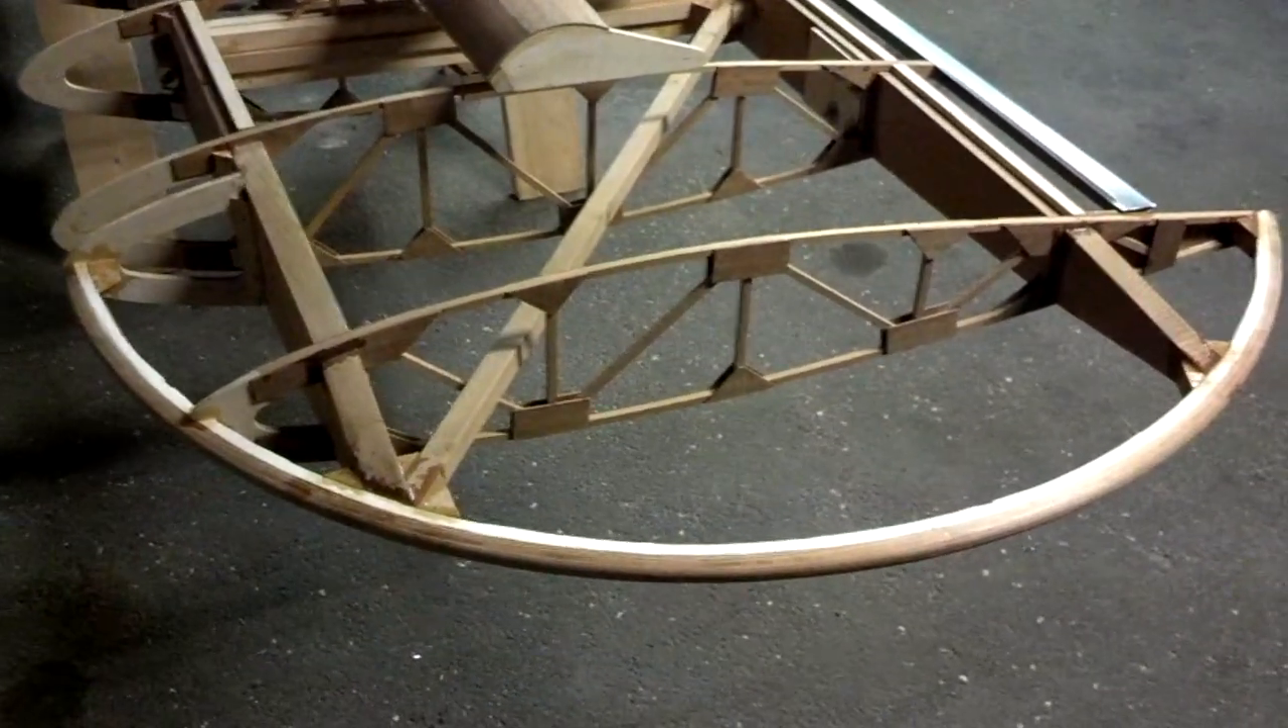This is the left wingtip bow installed on this wing.